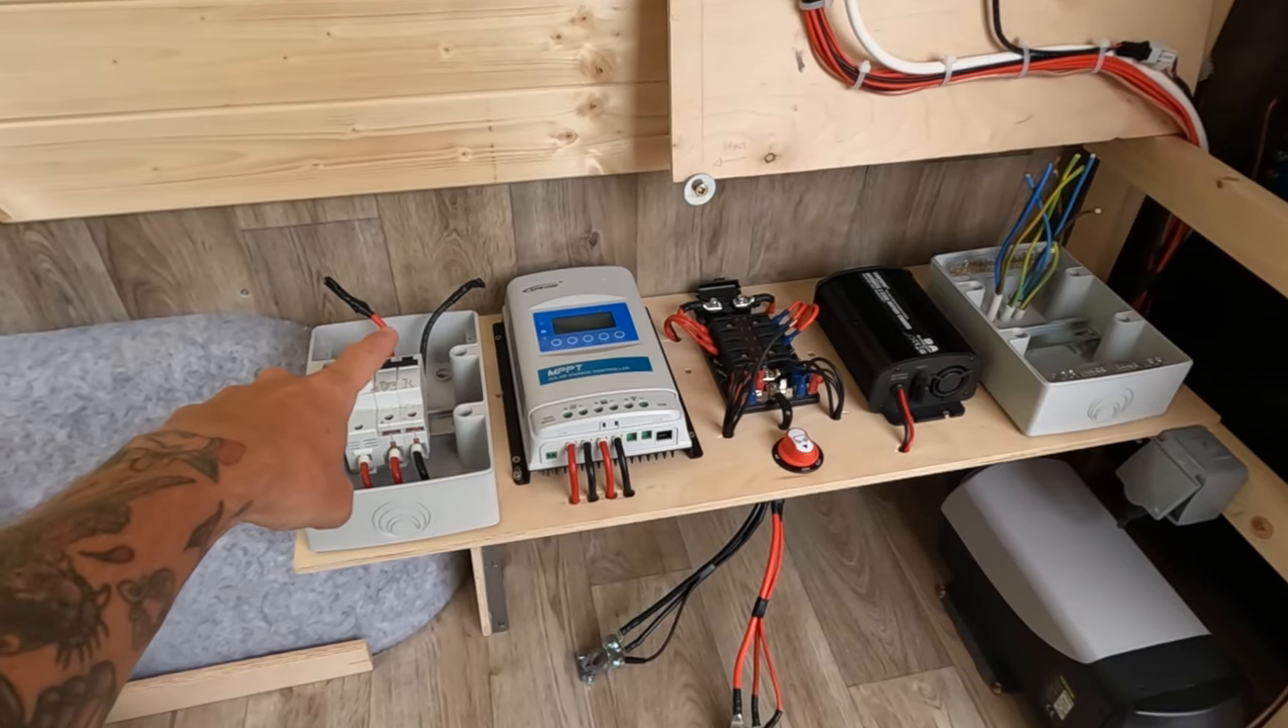We've still got the cables hanging out here that are coming down from the solar panel, they still need to go in there.